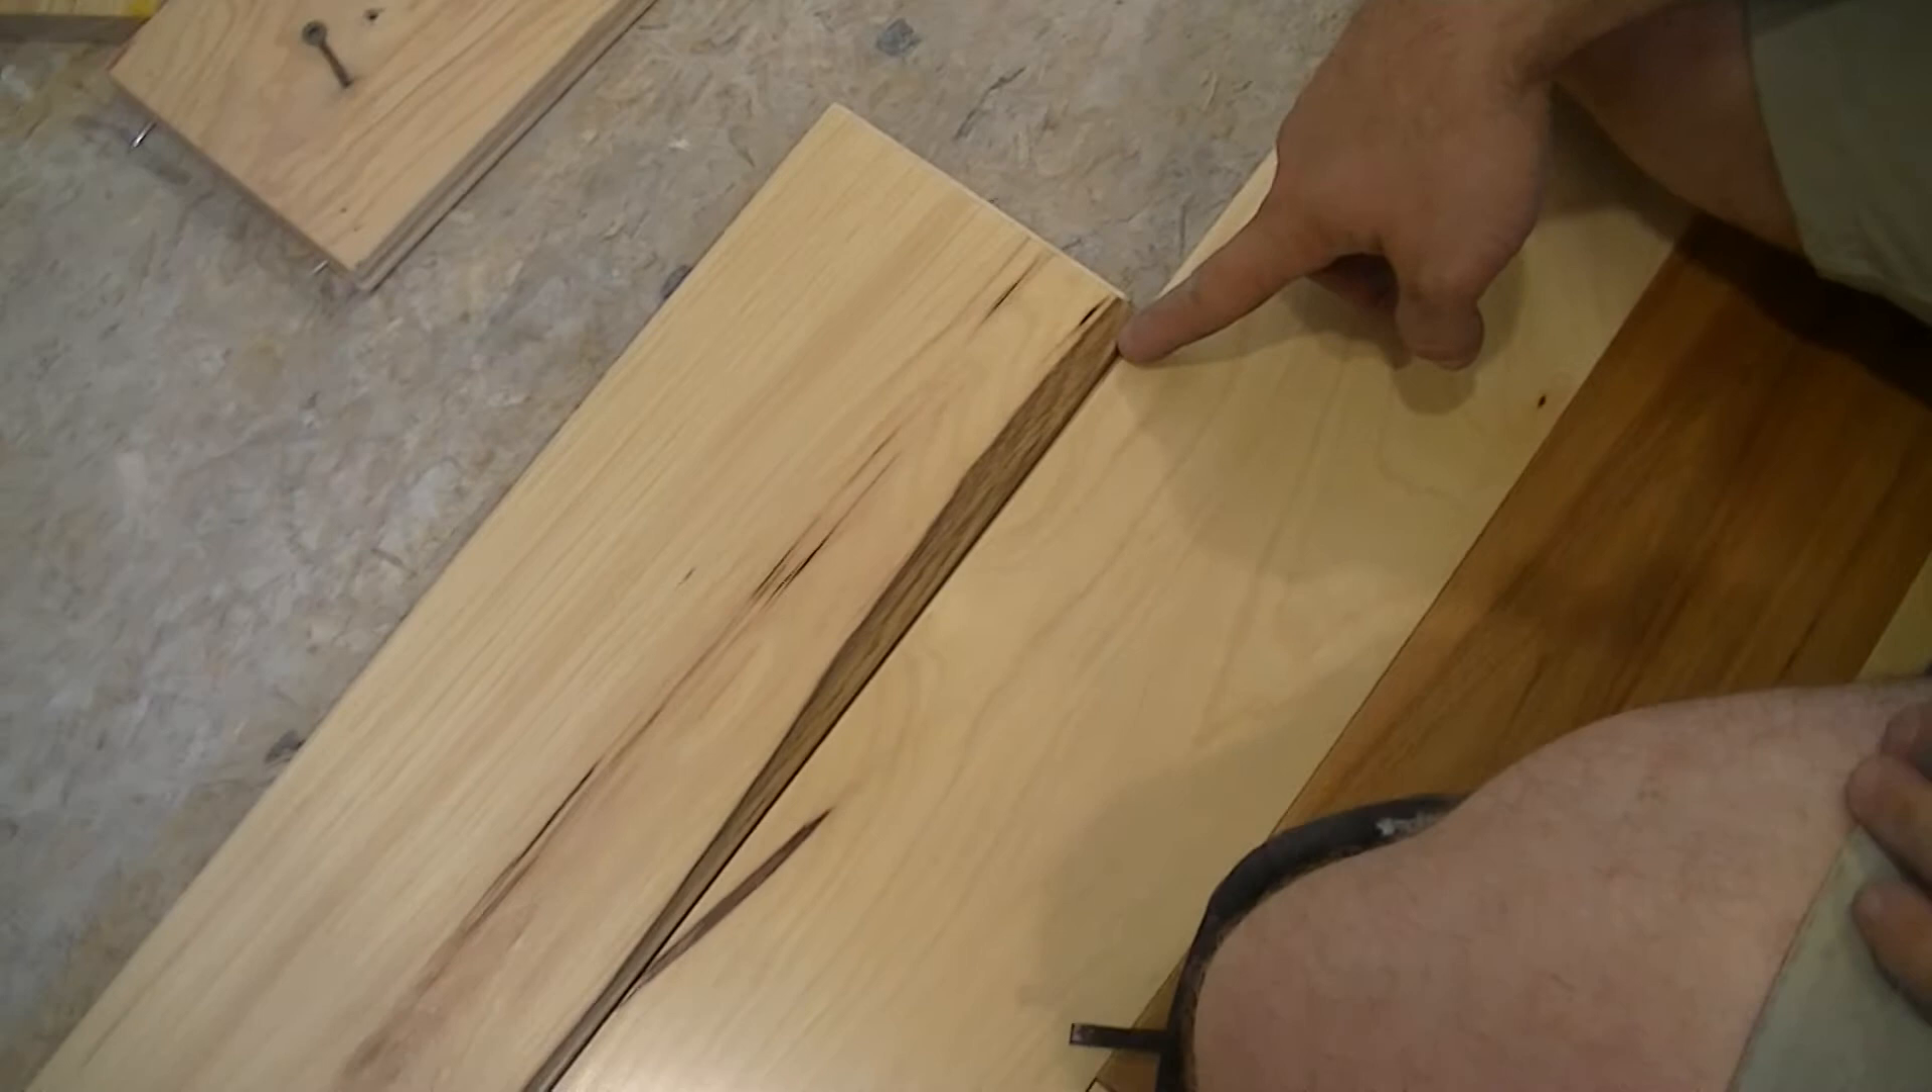And this particular board that I'm laying down has a slight warp to it outward. And so I can see that because of the gap here.